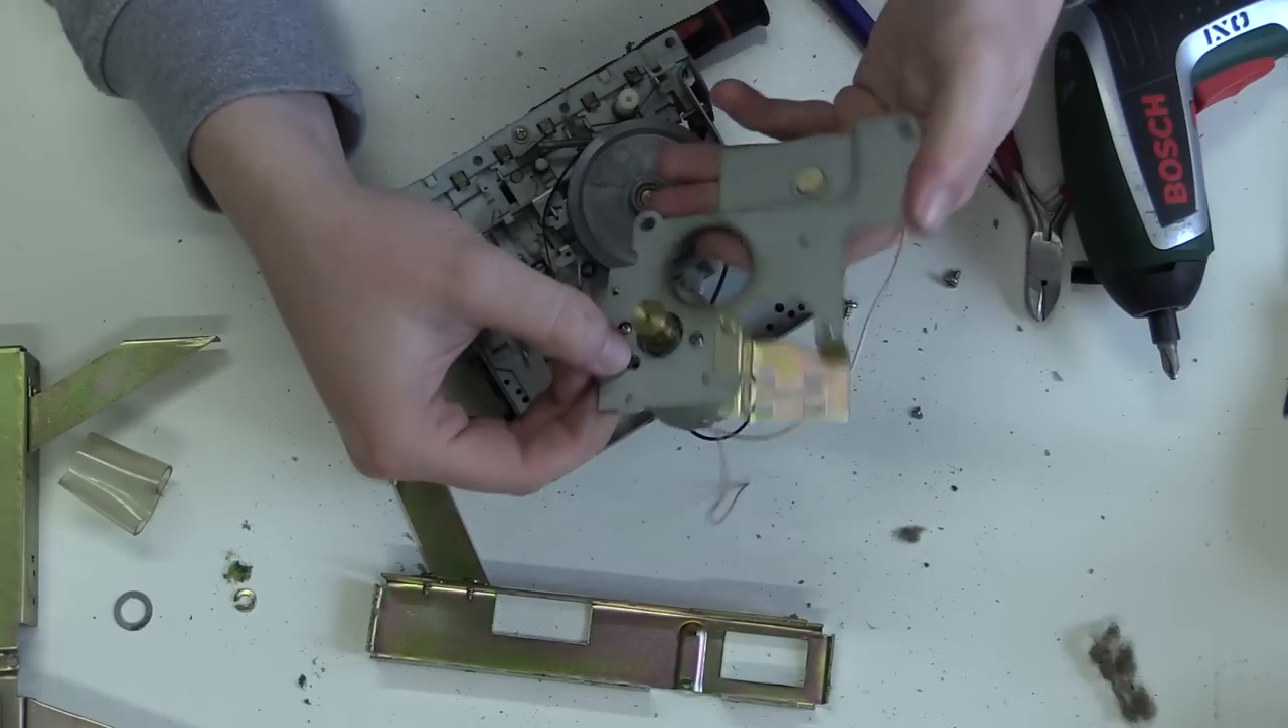Then we have the motor board out.